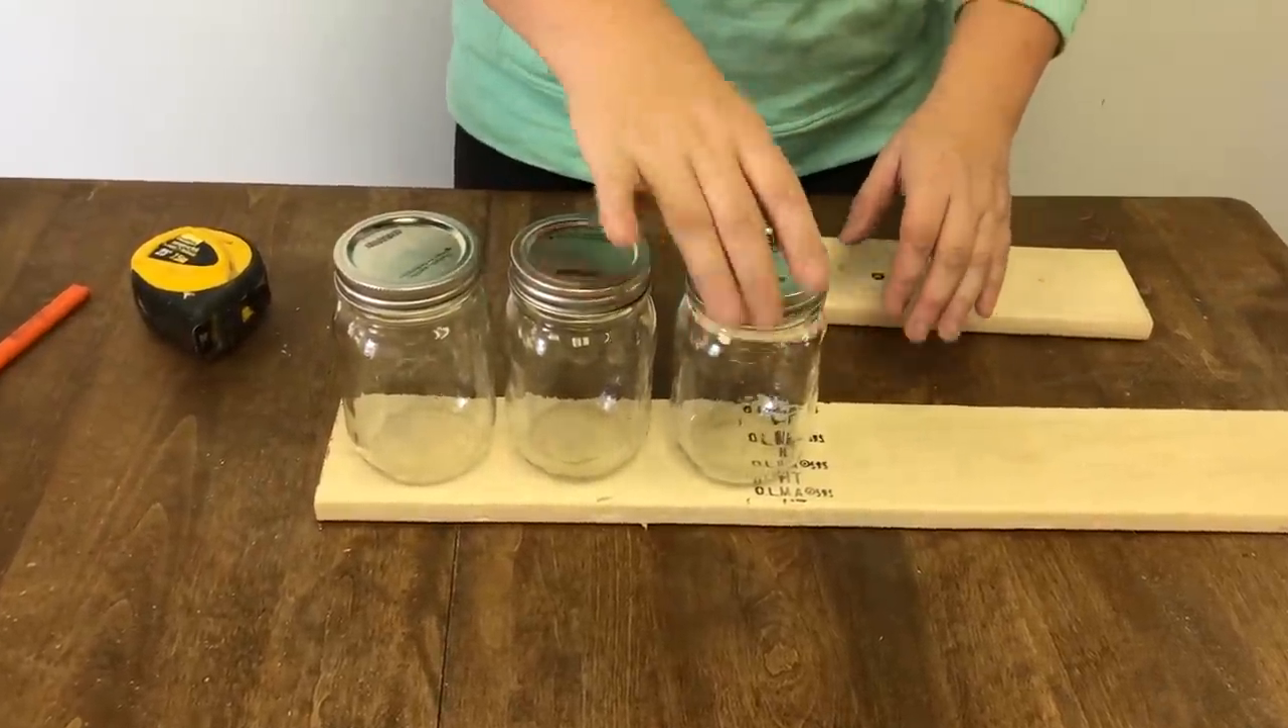When I actually put the mason jars on they fit perfectly on the width that these boards already are.